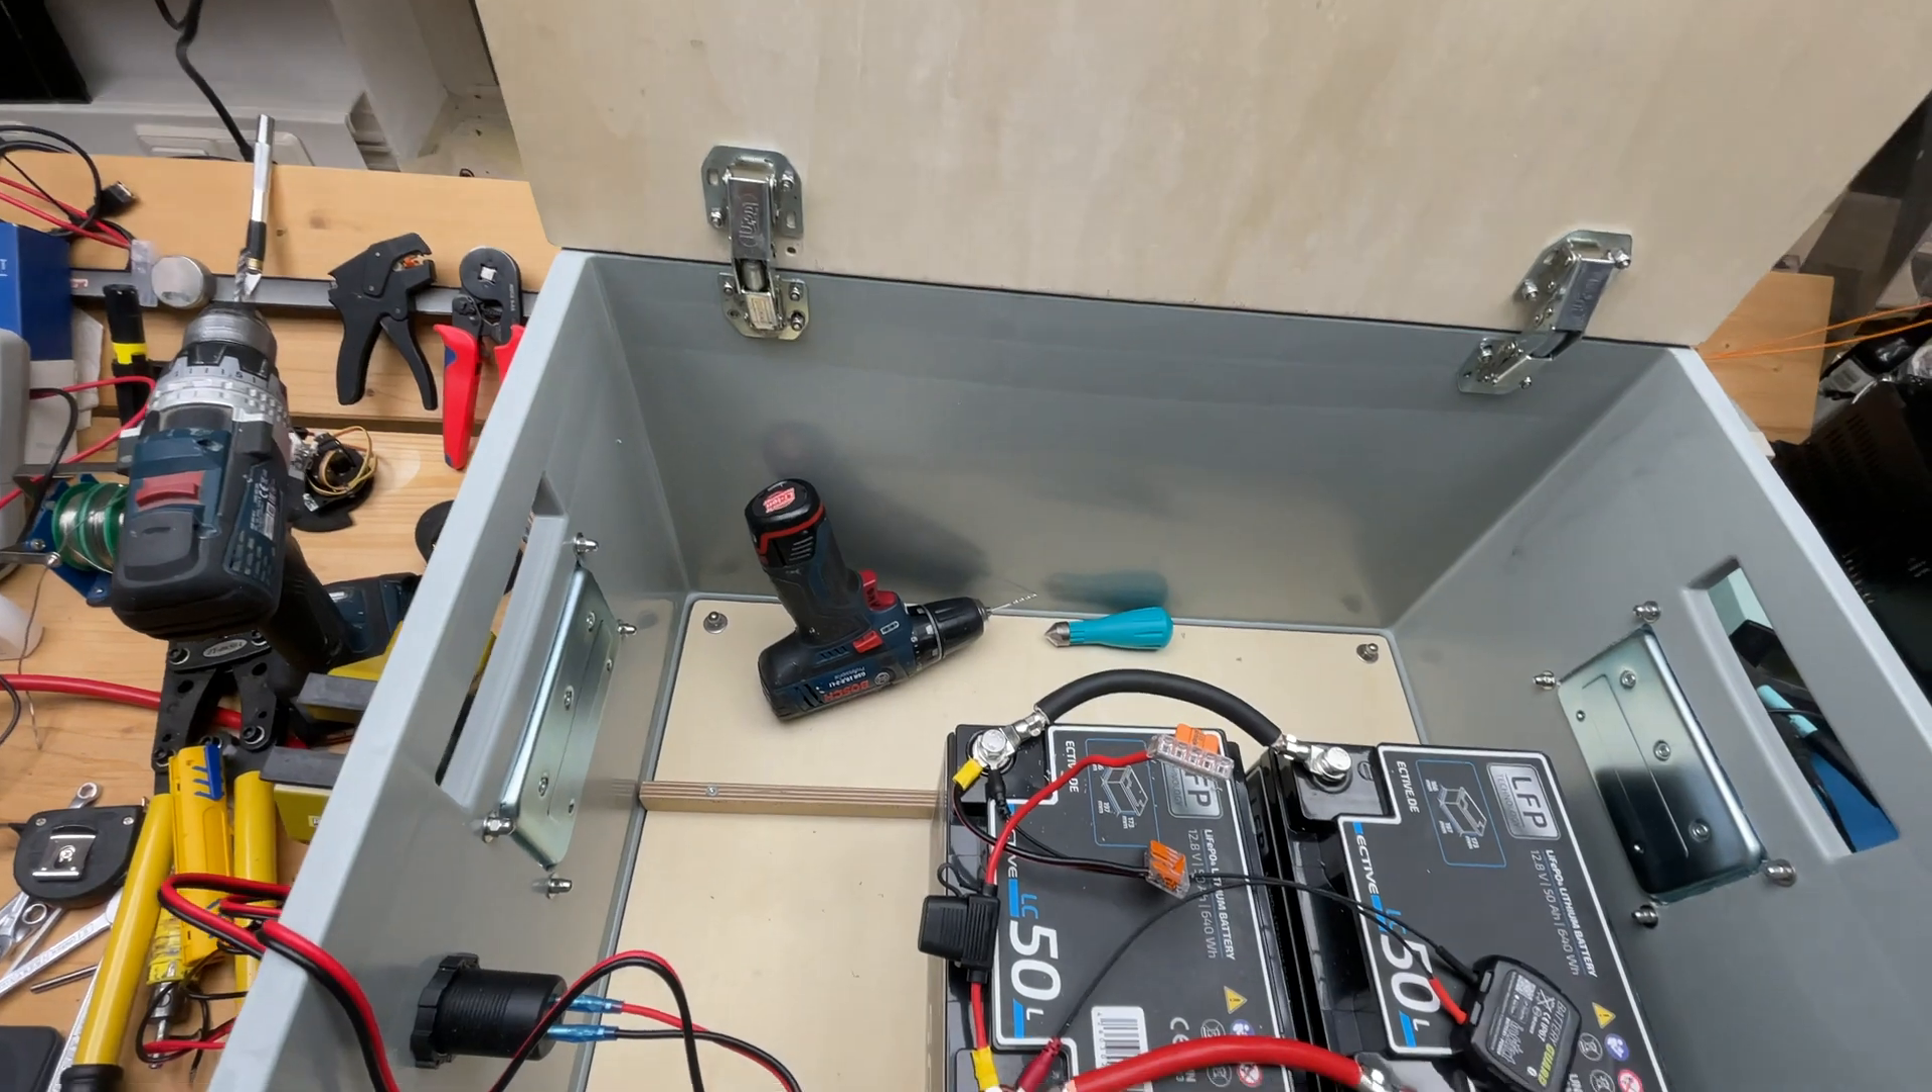So that's all to come but I think for today we are quite done the box itself is ready and we have the locks installed we have the little handles installed on the side to grab it properly.